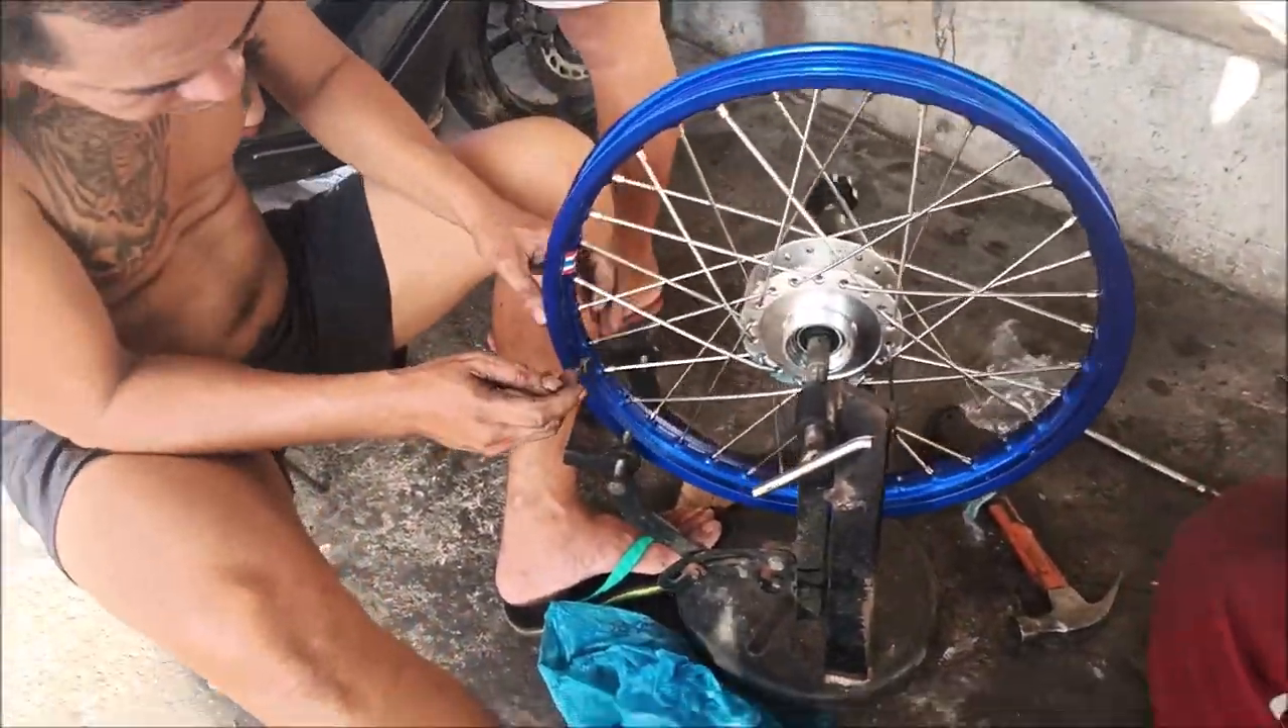Looks like we got the wheels pretty much assembled and we're tuning them now.